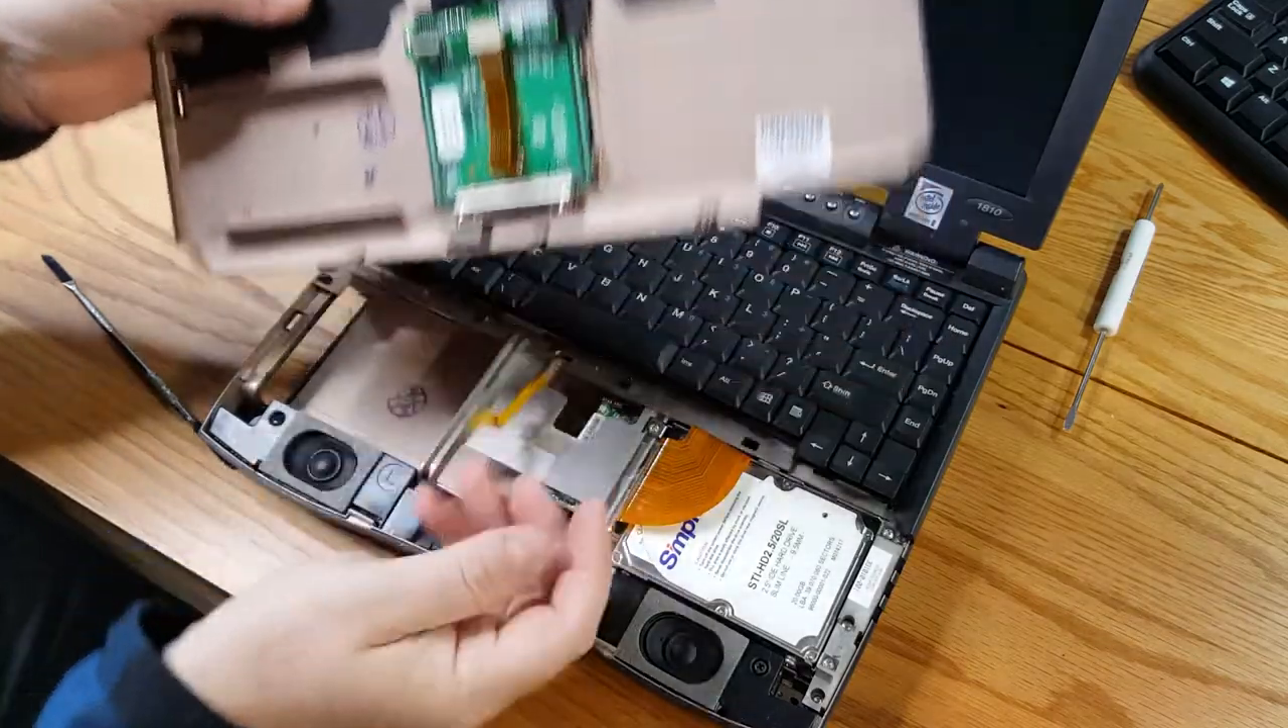So the wrist rest is out.